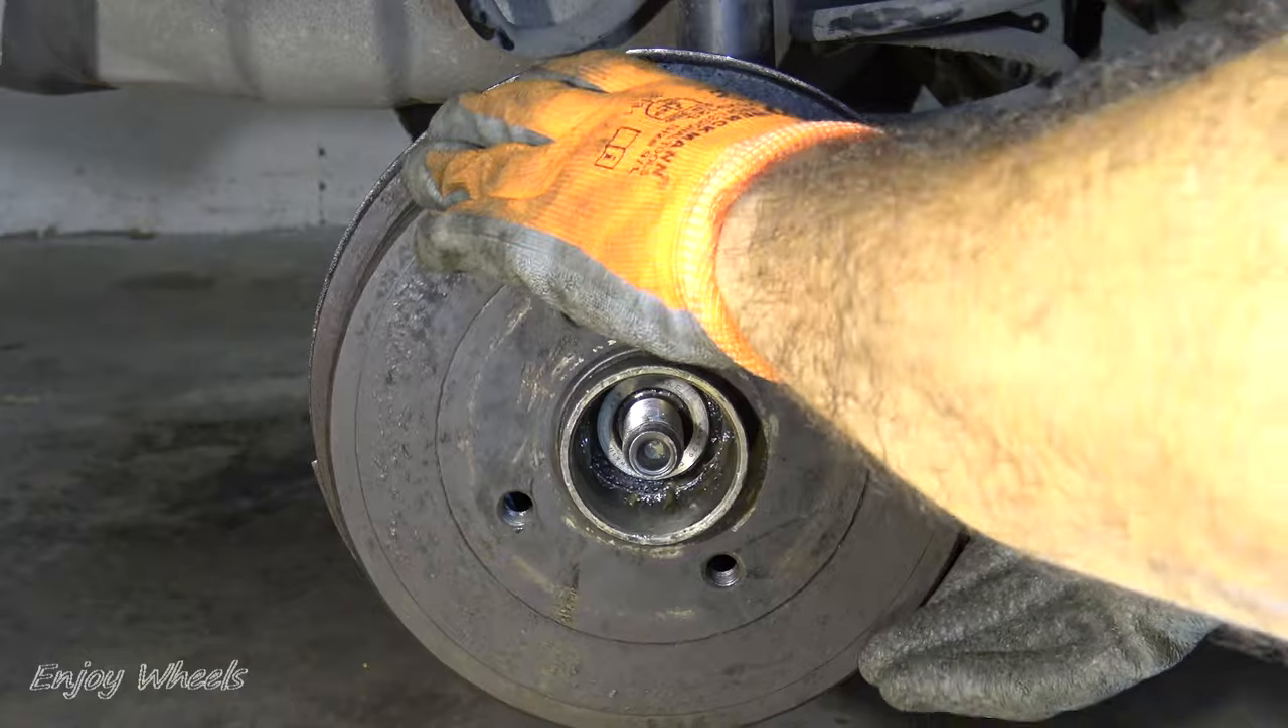Il ne reste plus qu'à mettre l'écrou de la fusée.